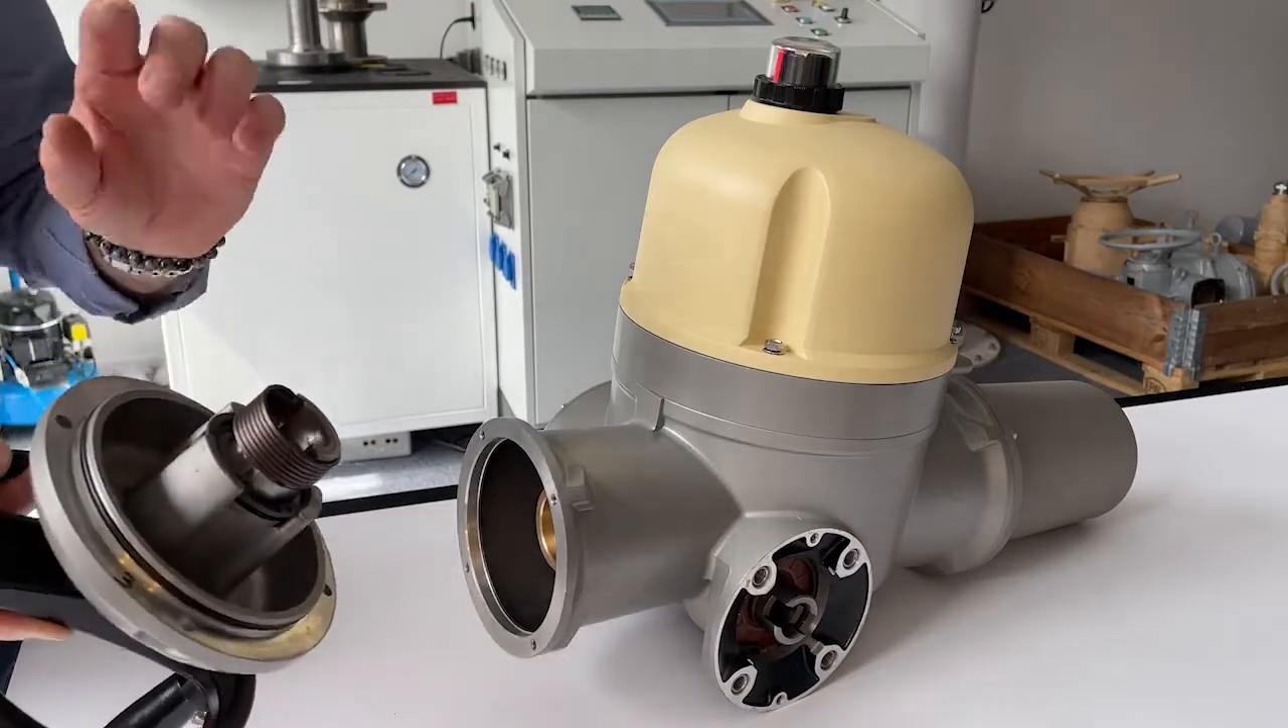You have now removed the cover that will be replaced with the new one.